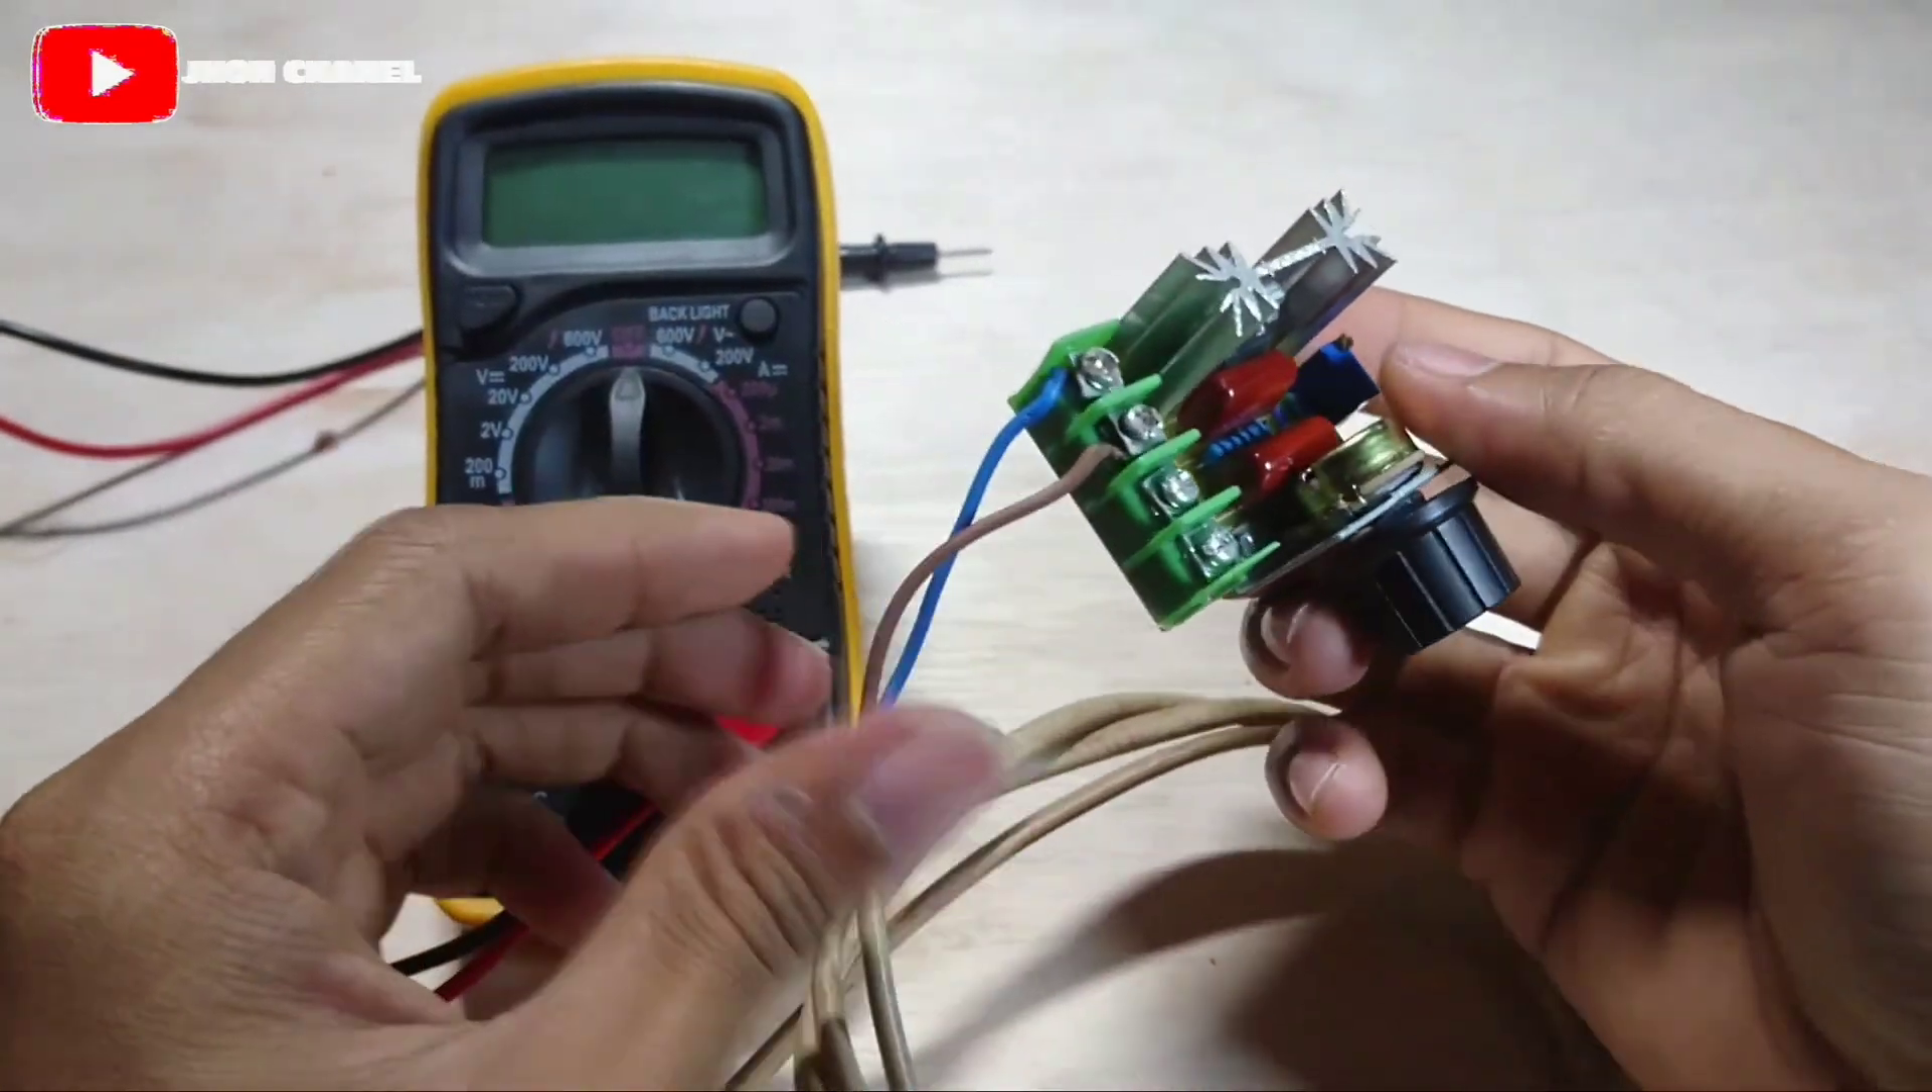Oke kita sudah pasang untuk kabel inputnya.